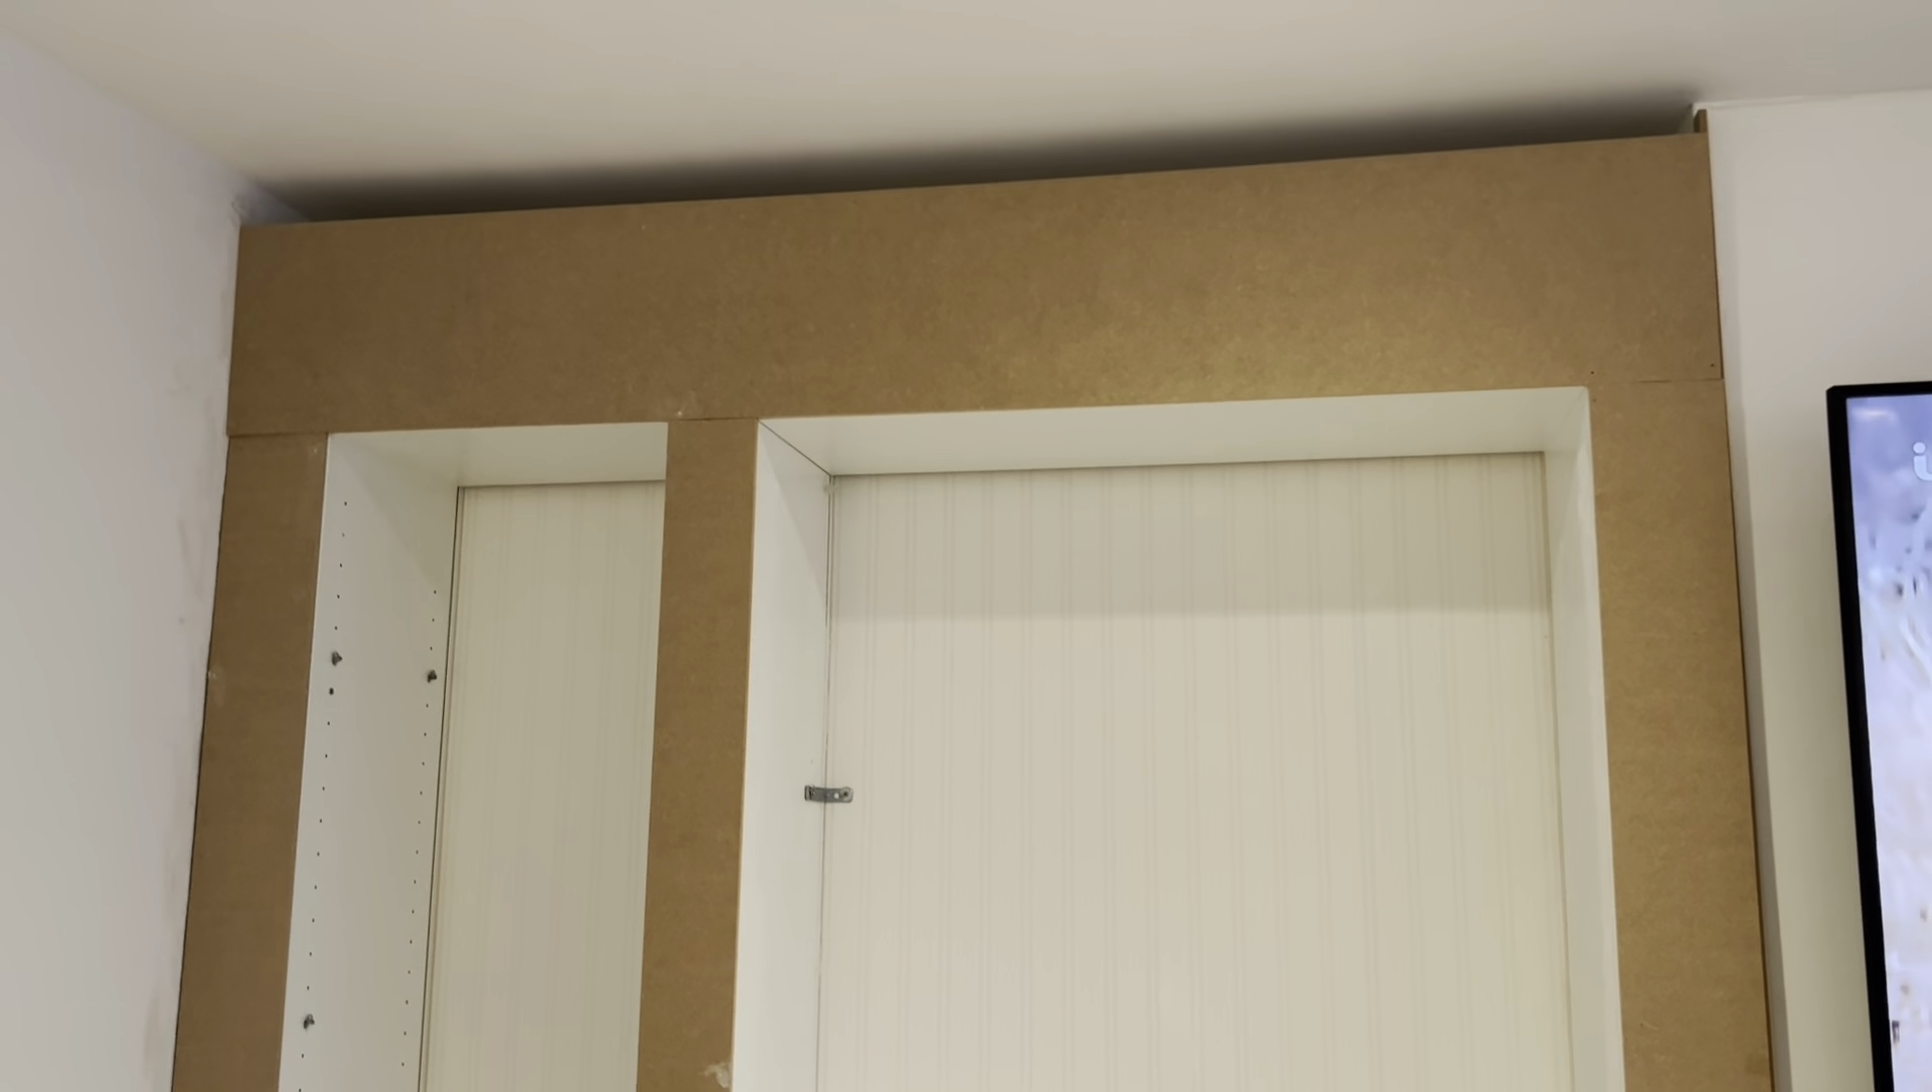You can see i've put the frame on all matched up and i did a little test as well yesterday.